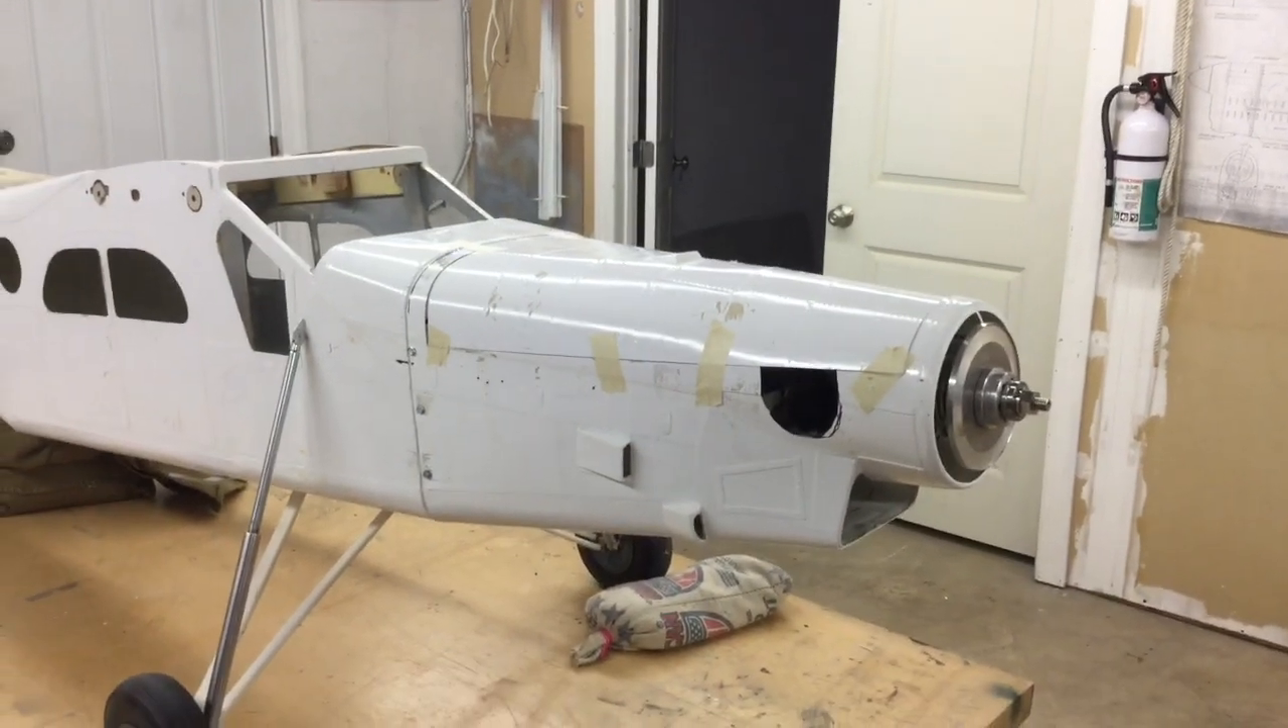That's the first time I've had the top lid on to see where we're going to be at.